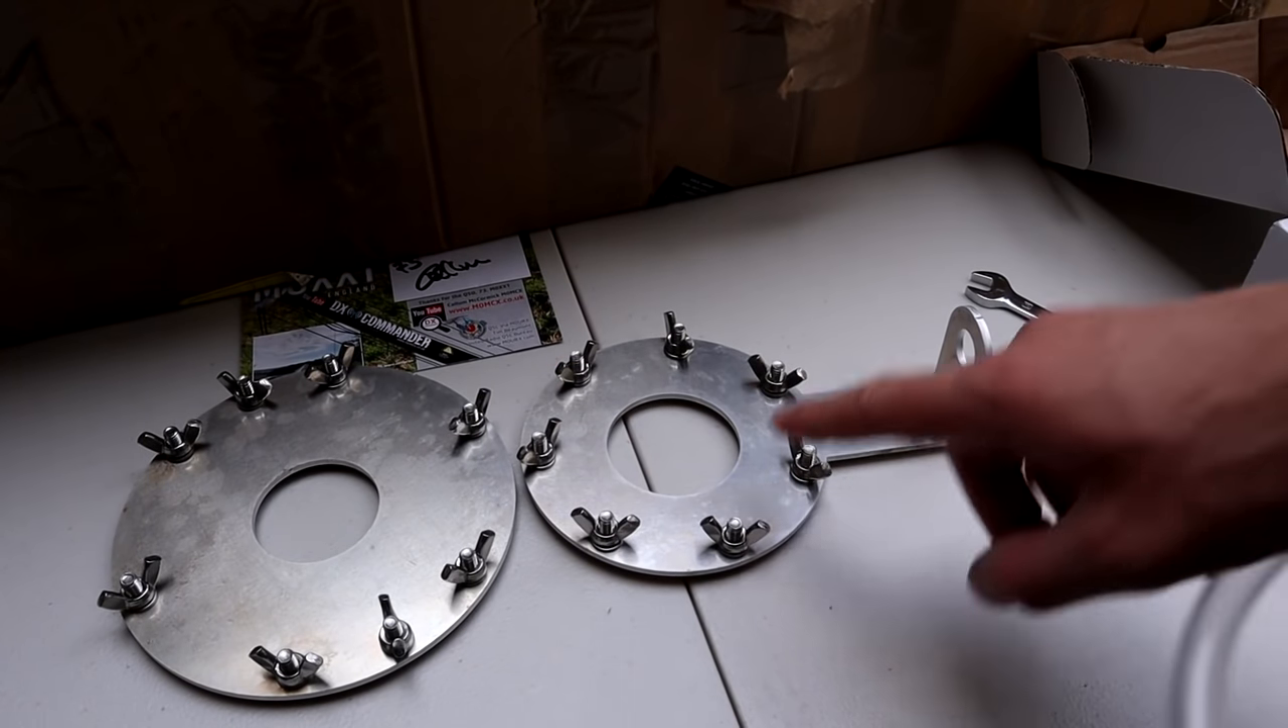So both of my base plates have now been done with the wing nuts on them.